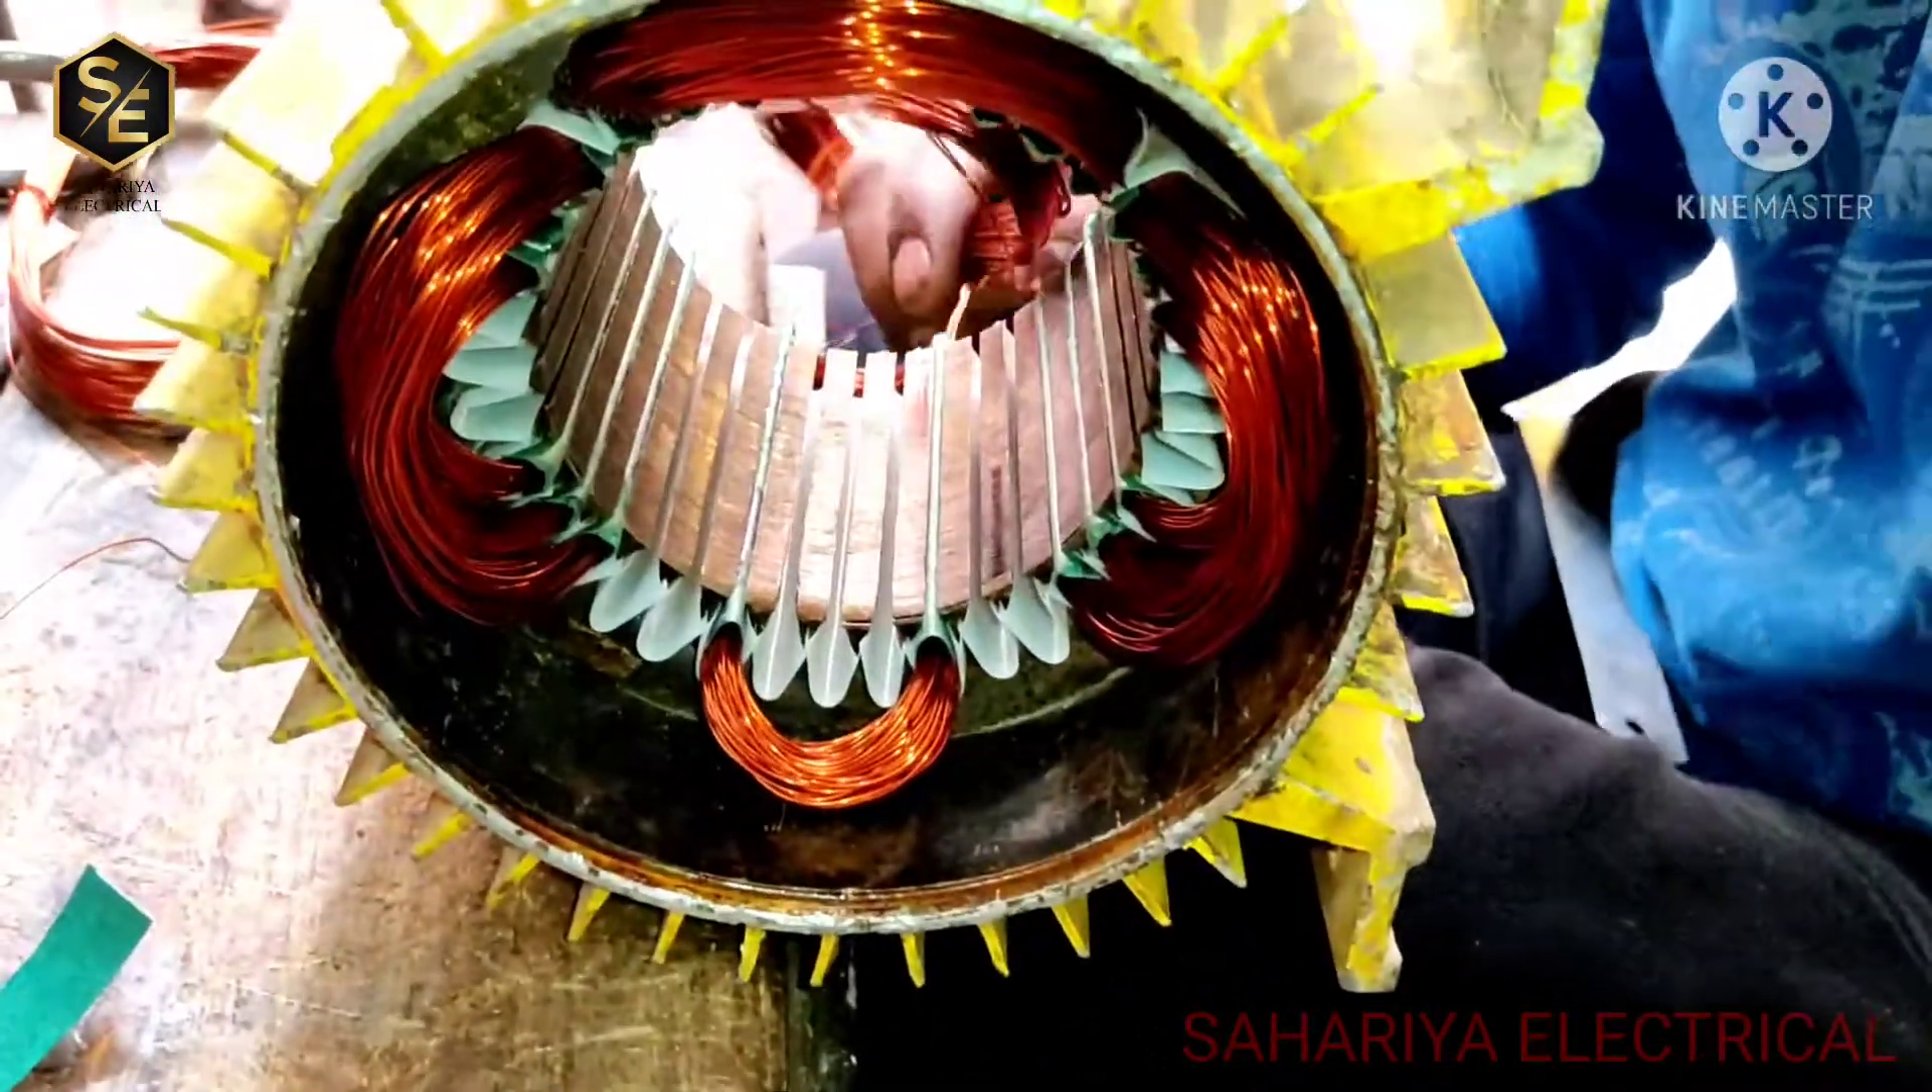यह देख लेजिए पेपर हमारा डल चुका है।